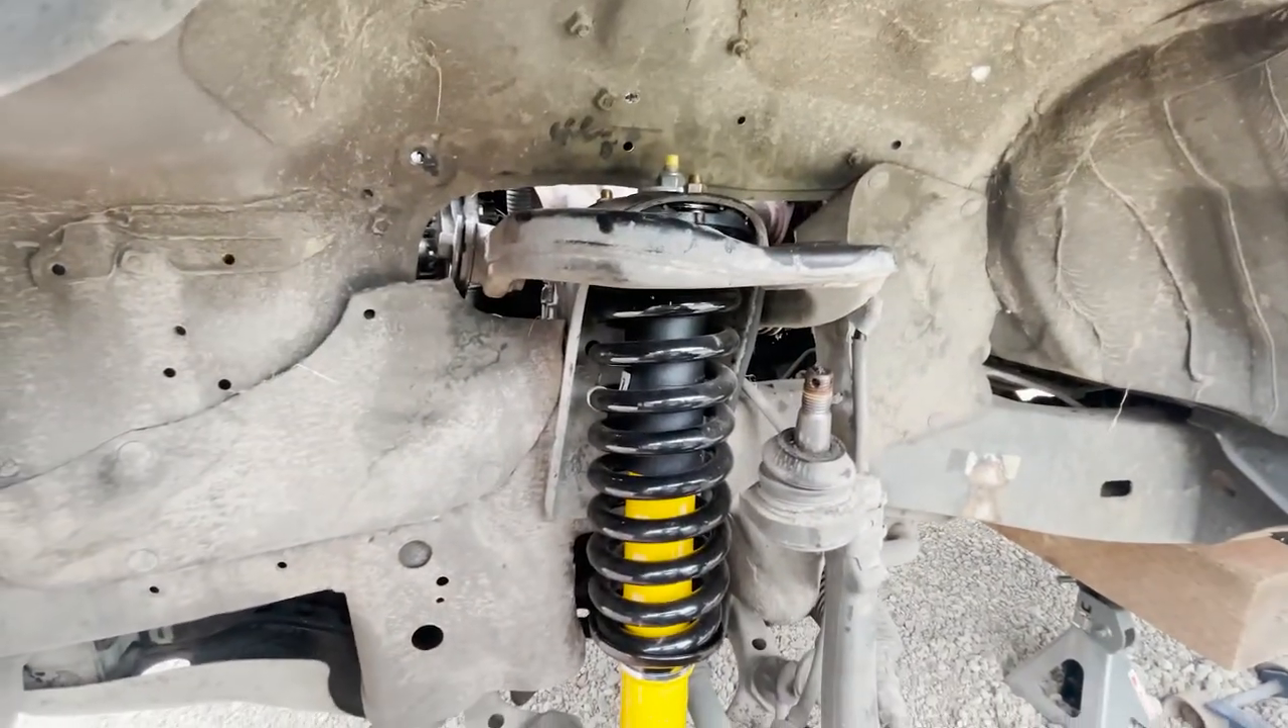All right so we got the driver's side strut in and took a little trial and error.